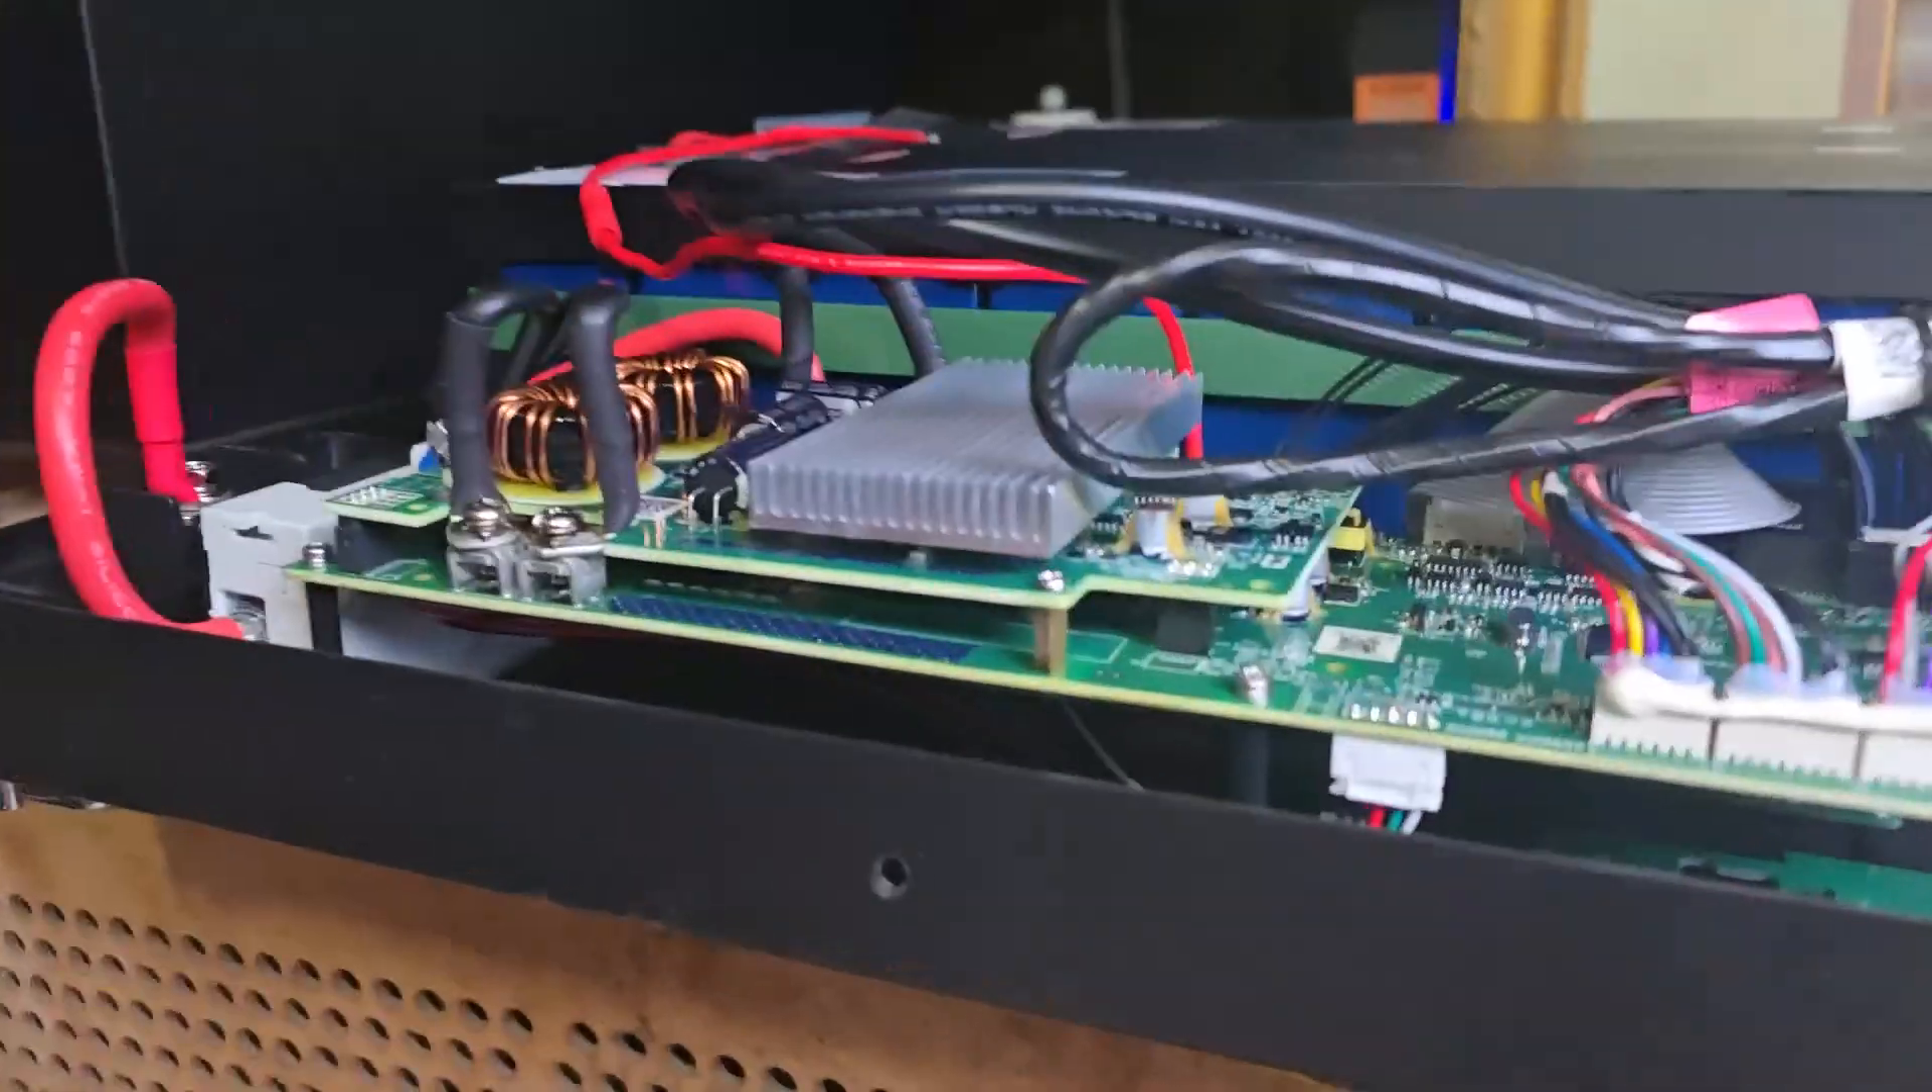I got the case off it's not that hard just a bunch of screws.